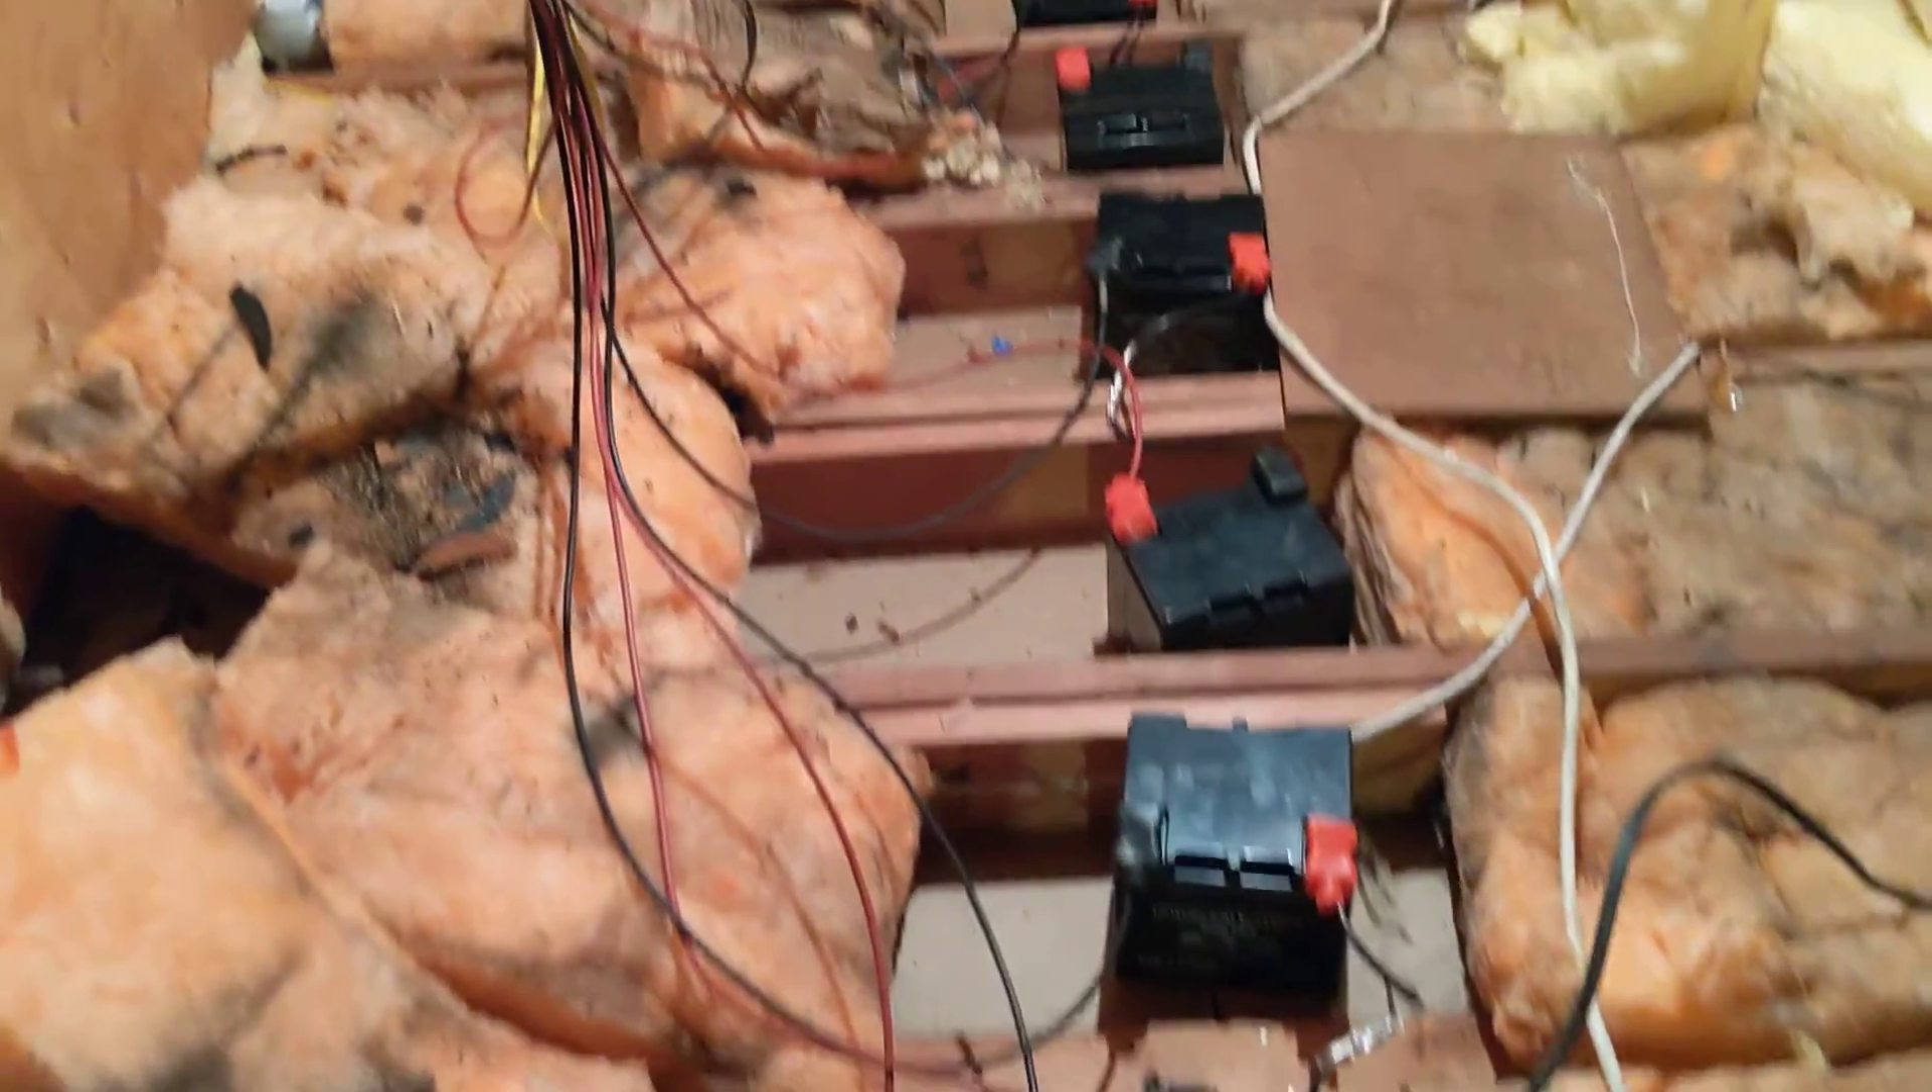So what I've ended up doing is I have actually set the batteries directly on top of that upper wall and the batteries are installed but the insulation obviously is not.